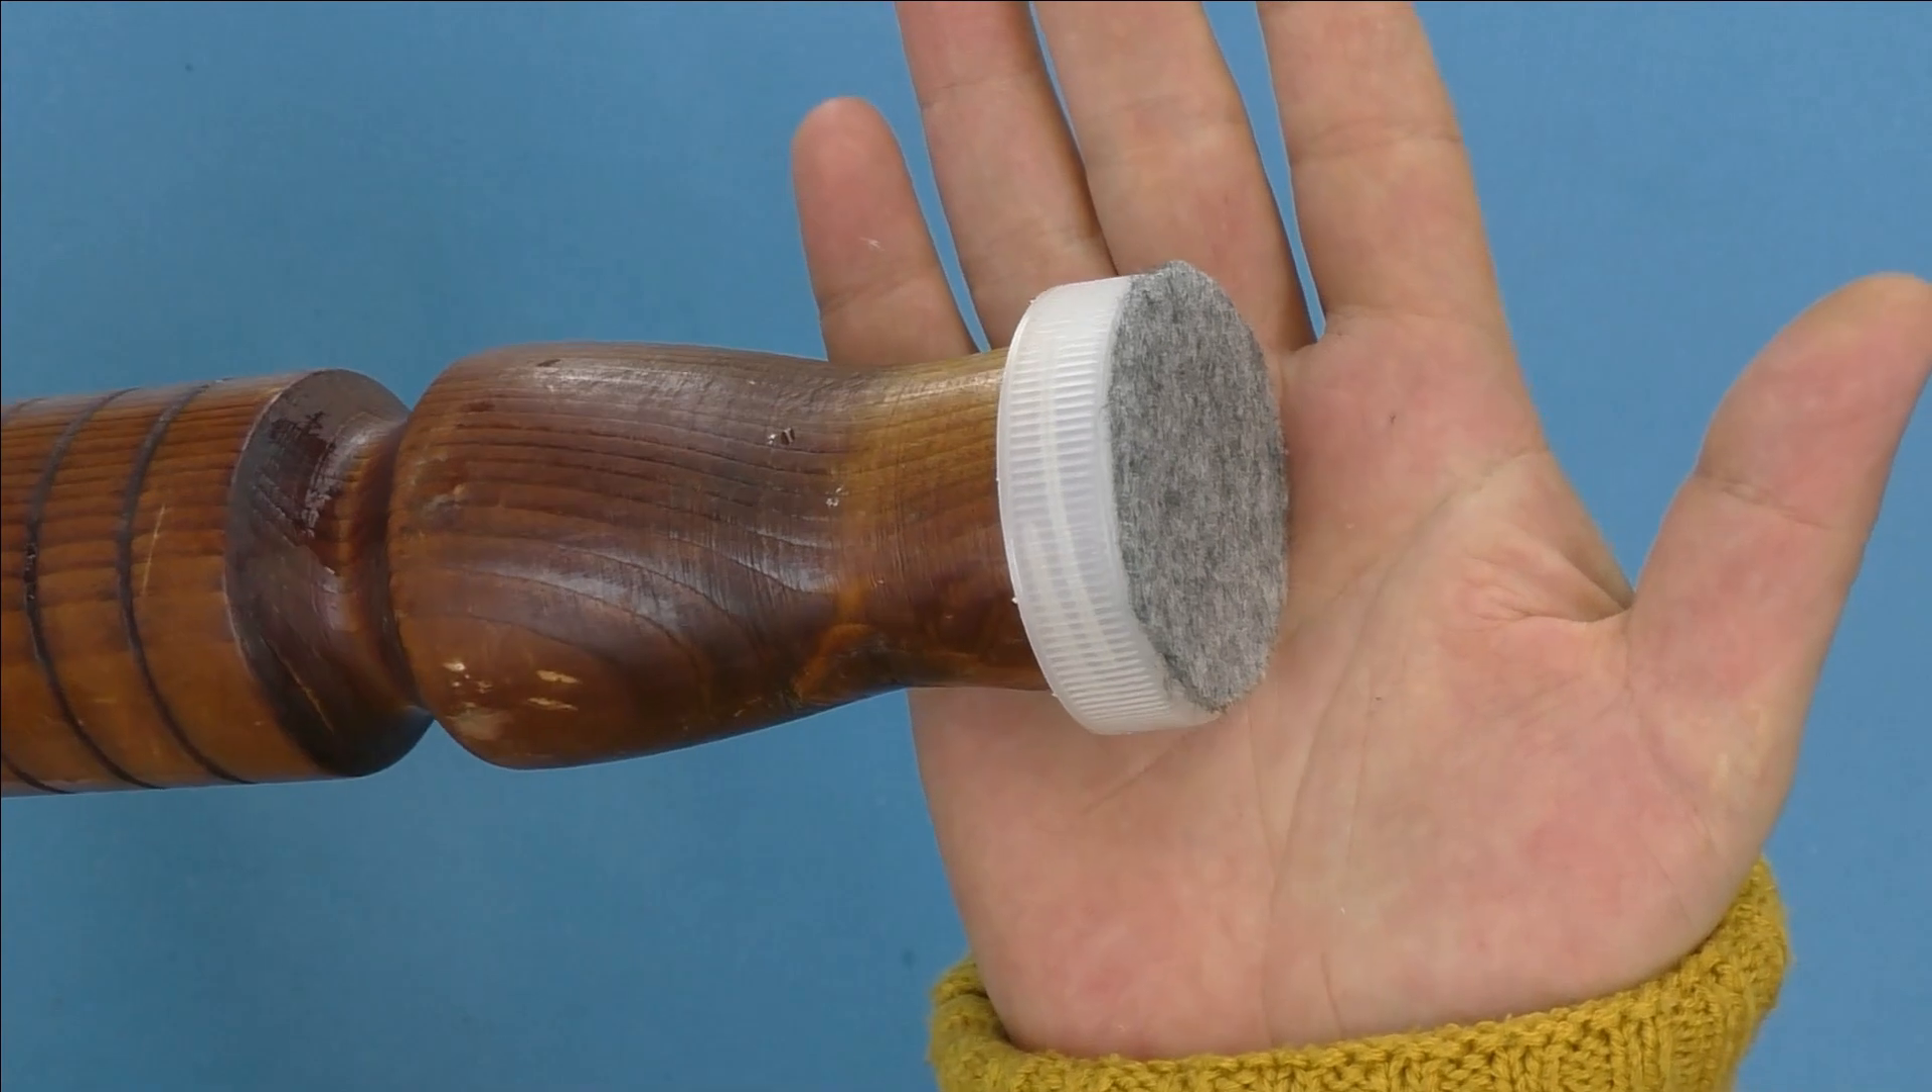Сначала мы приклеили крышку с помощью термоклея к ножке и уже на саму крышку мы приклеили фетр.